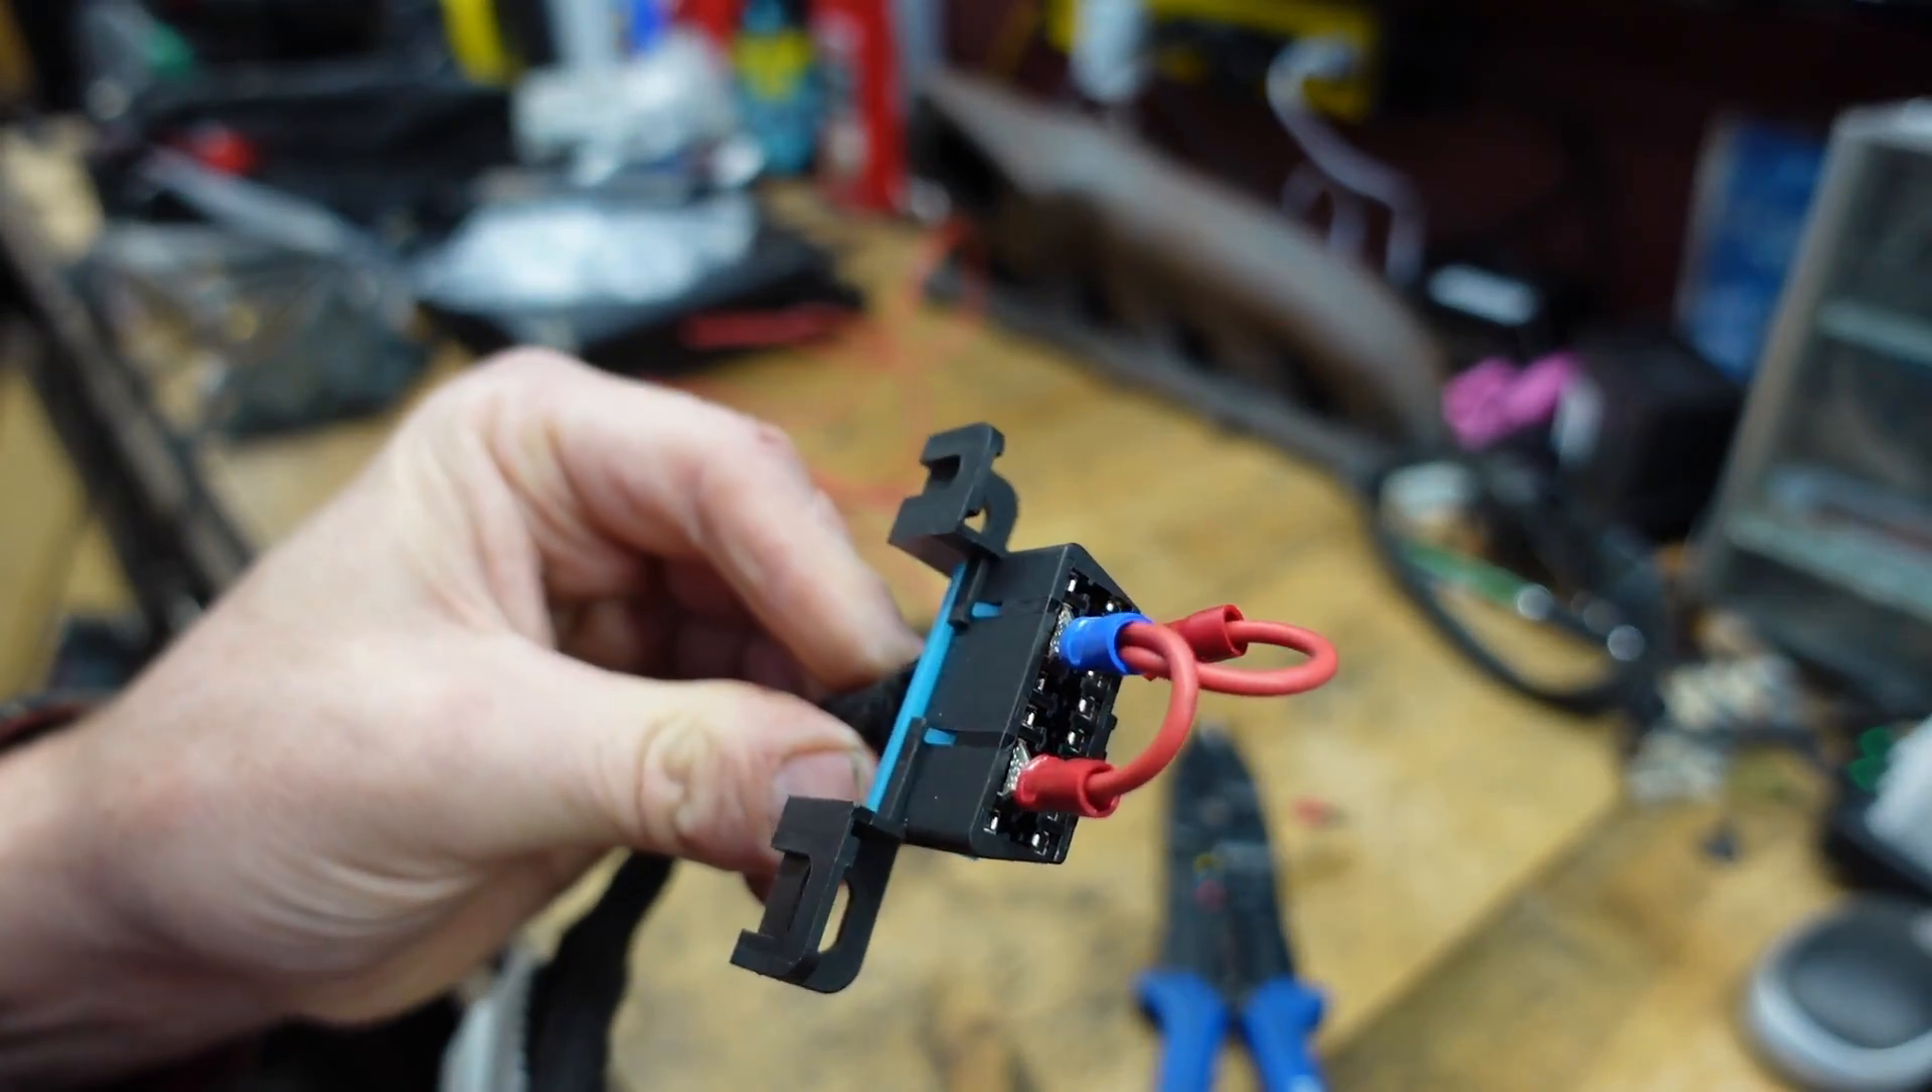So I've got my little jumper set up here.